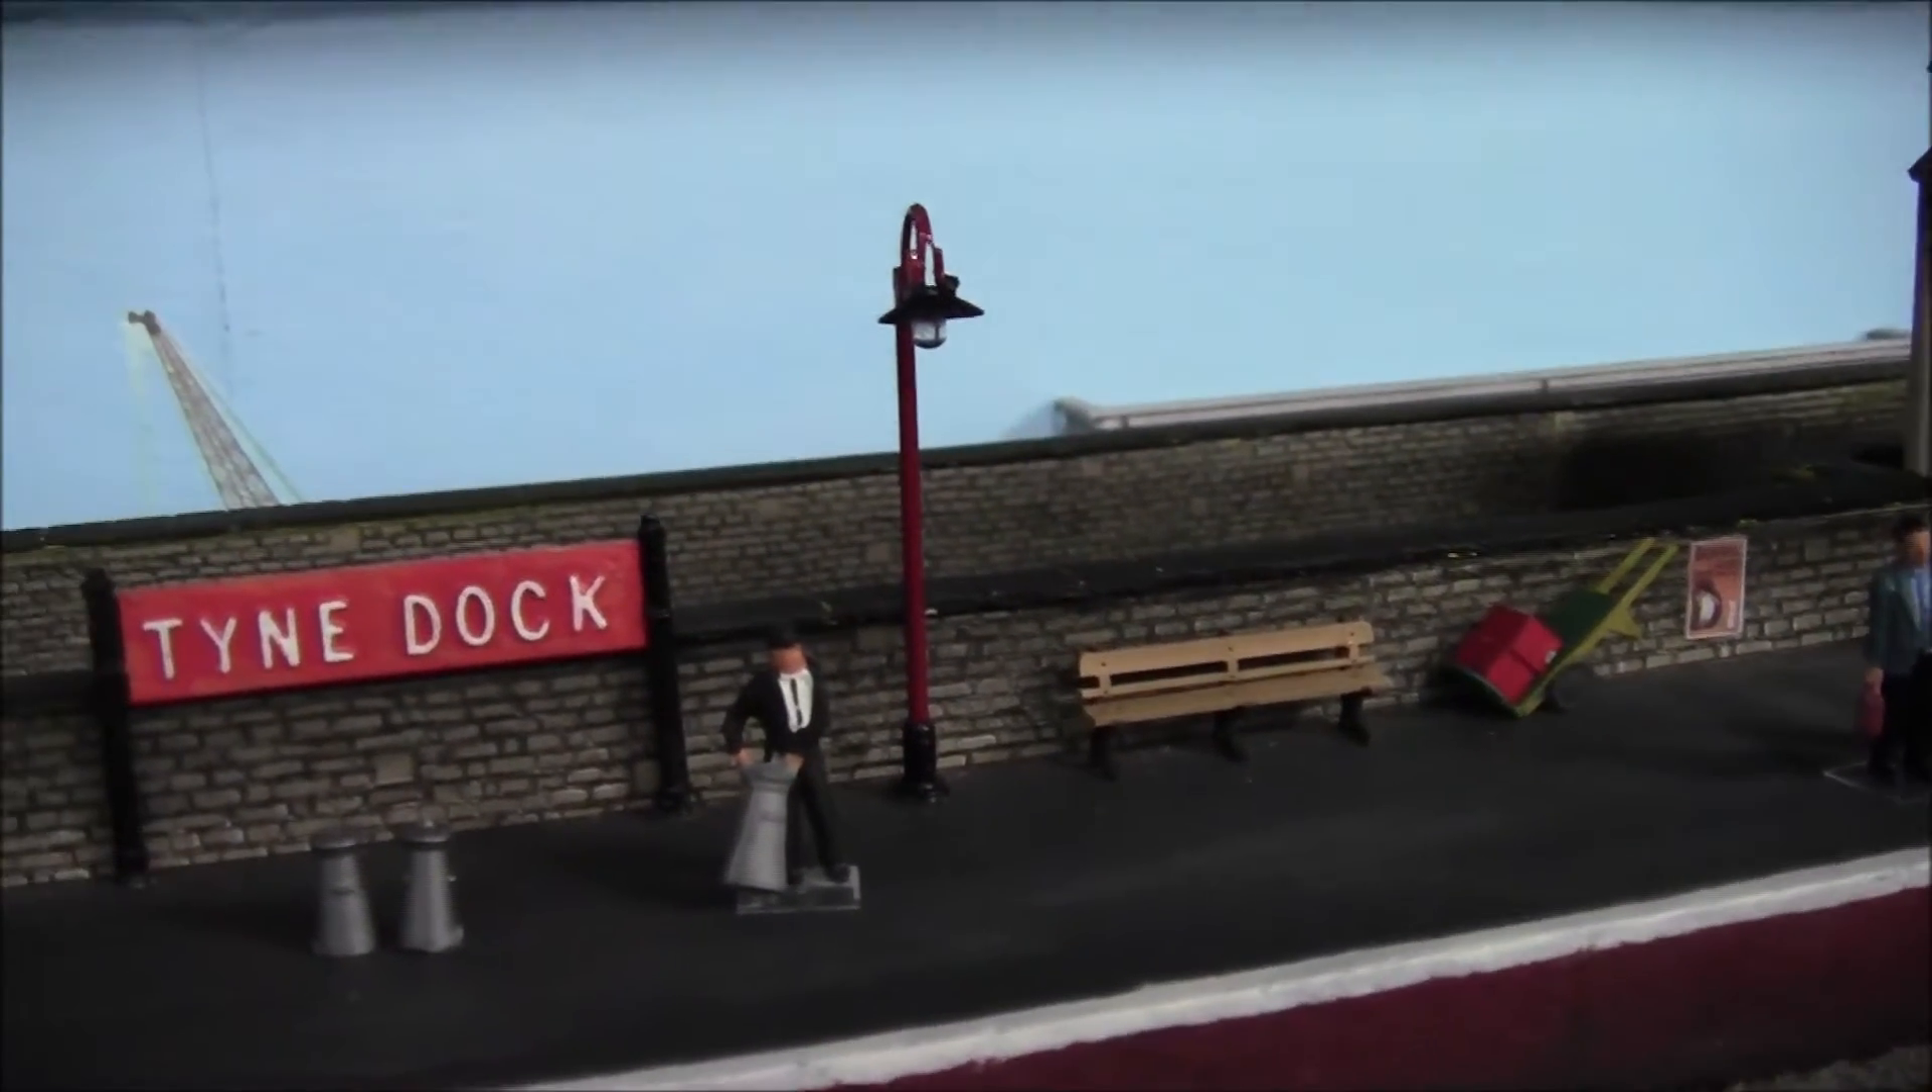Now there's been something missing at Tyne Dock for quite a while now, but now that the back end's done, or the back scene's done, I have now installed the lamp posts.